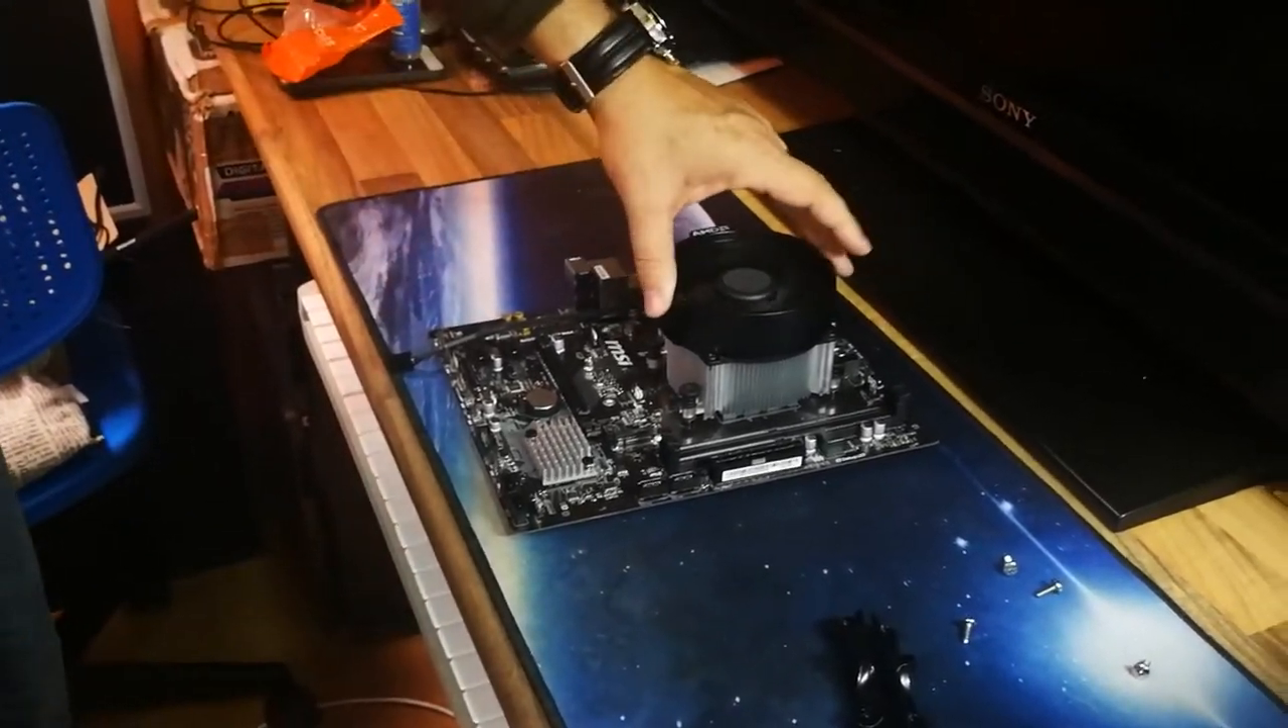Ya tenemos puesto nuestro ventilador en nuestro Ryzen 5 2400G con Vega 11.